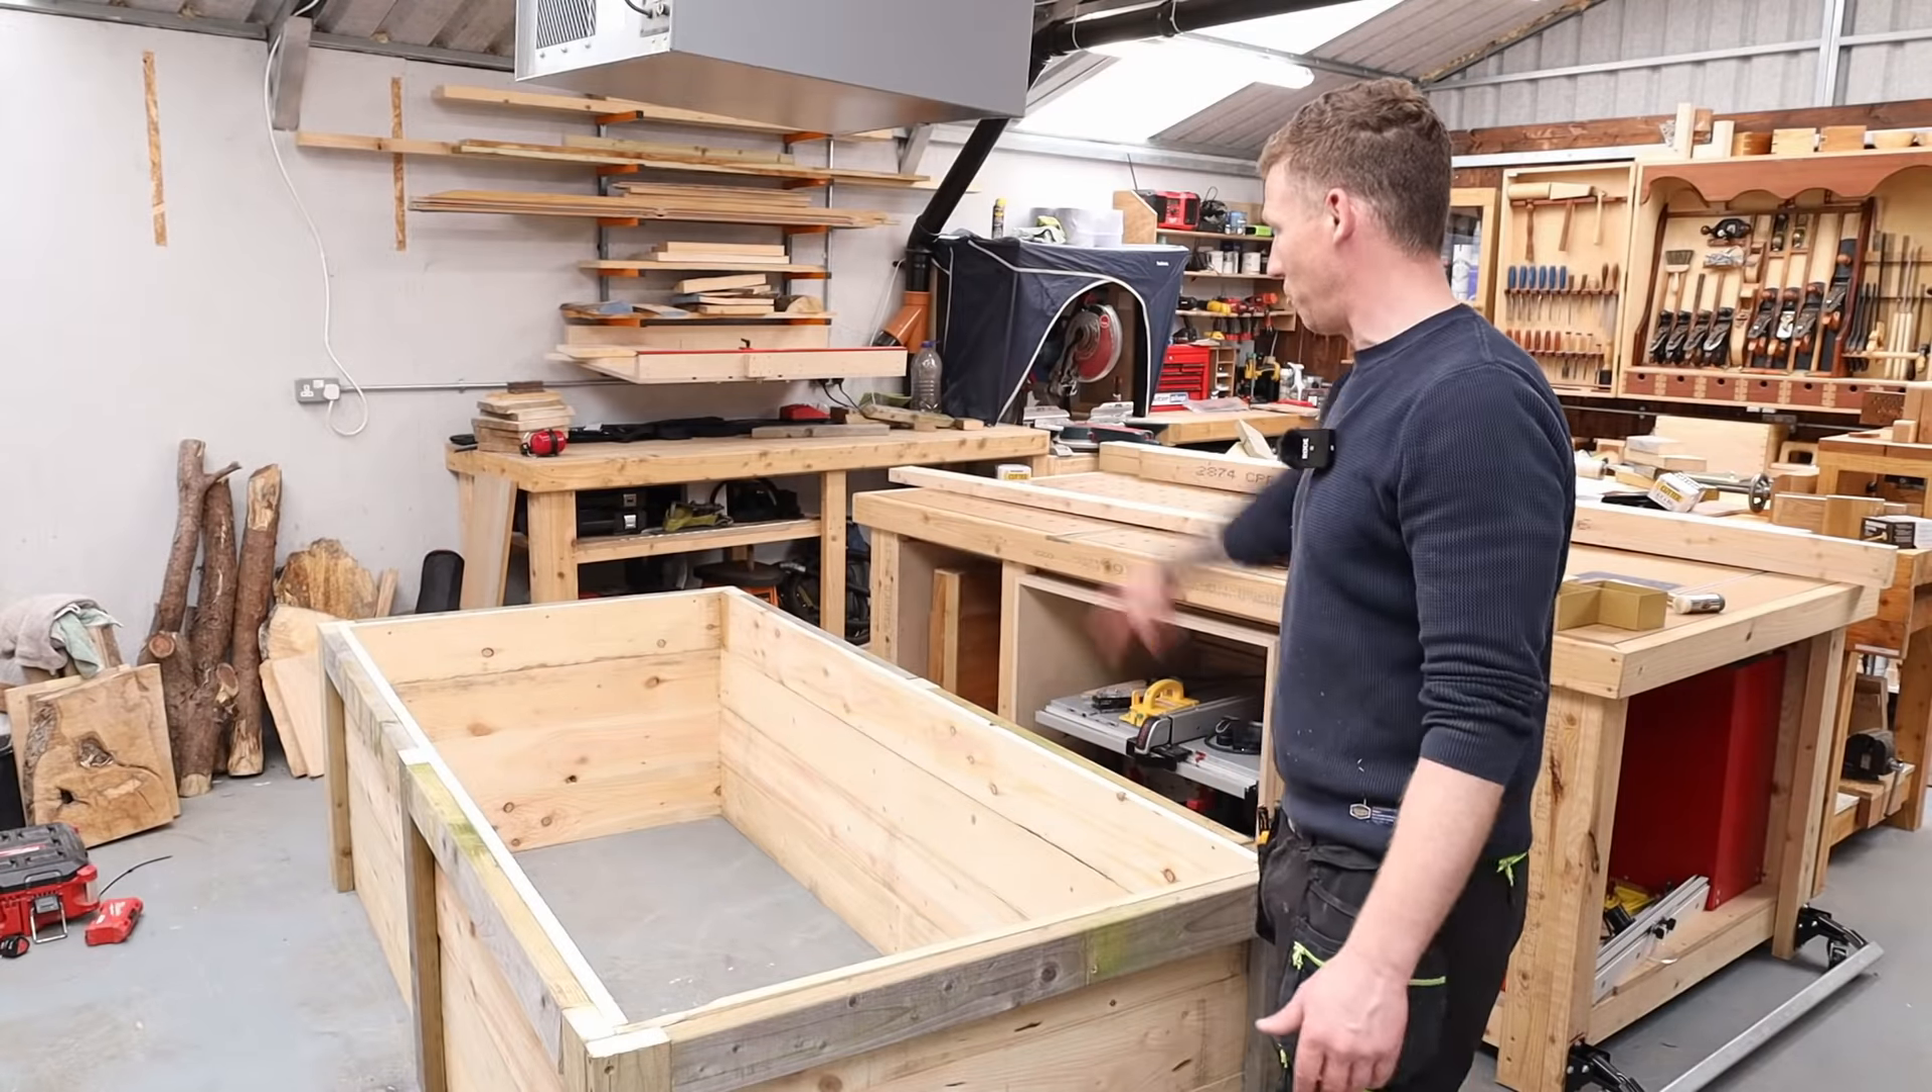Okay that's more or less the main body of the planter built now.